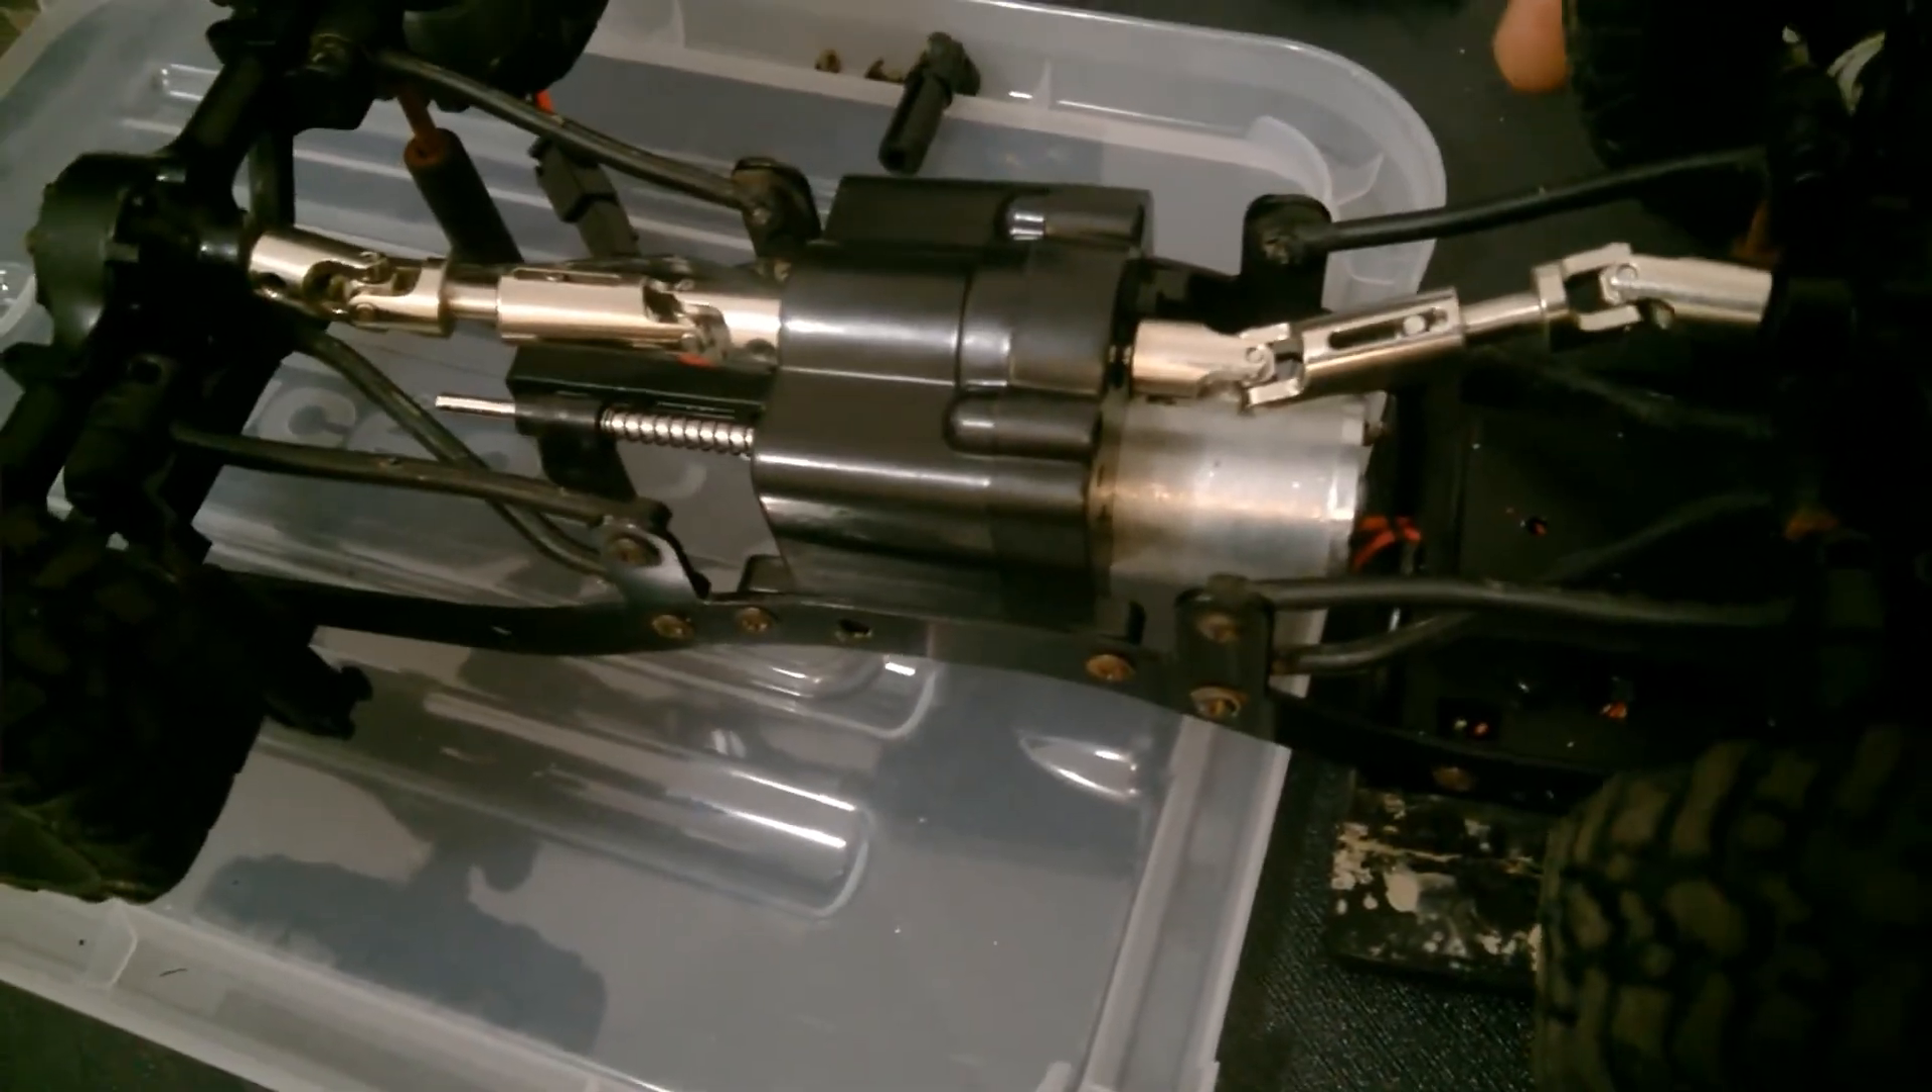So i installed the shafts and they look good and it feels like this uh transfer box with the electrical motor is much more powerful.